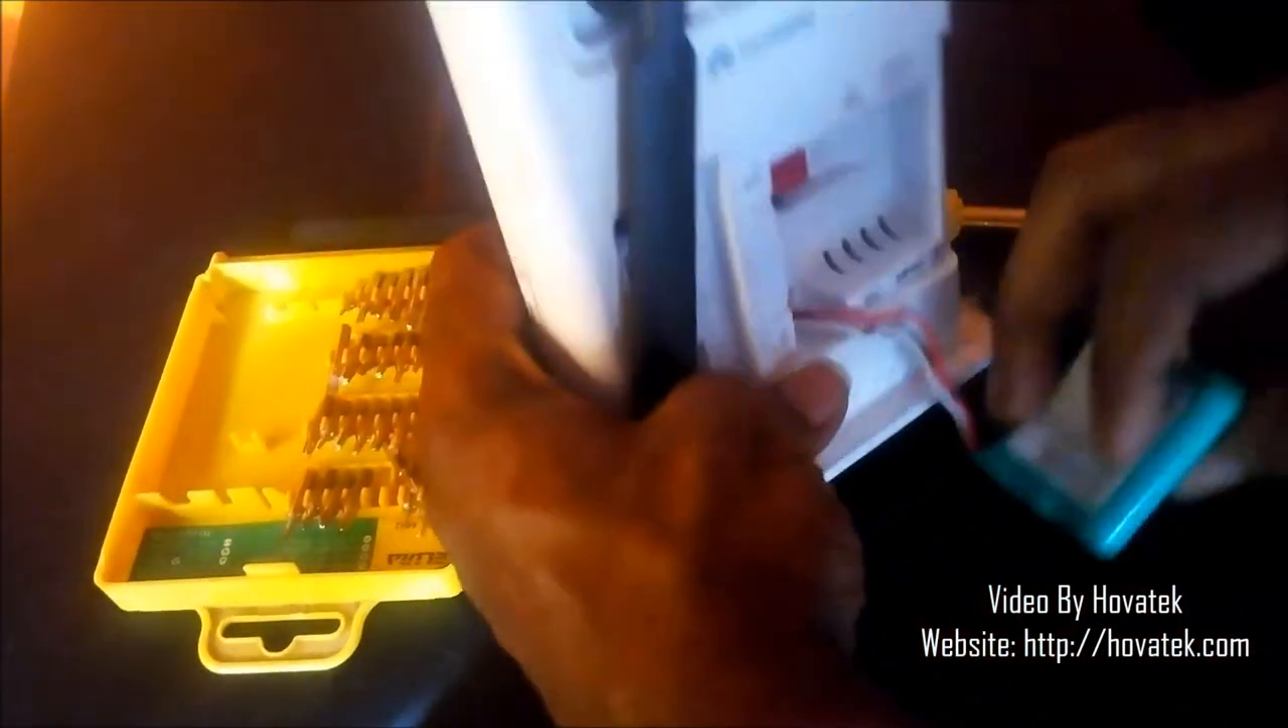So I have my battery out. Now it is still attached to the hub.